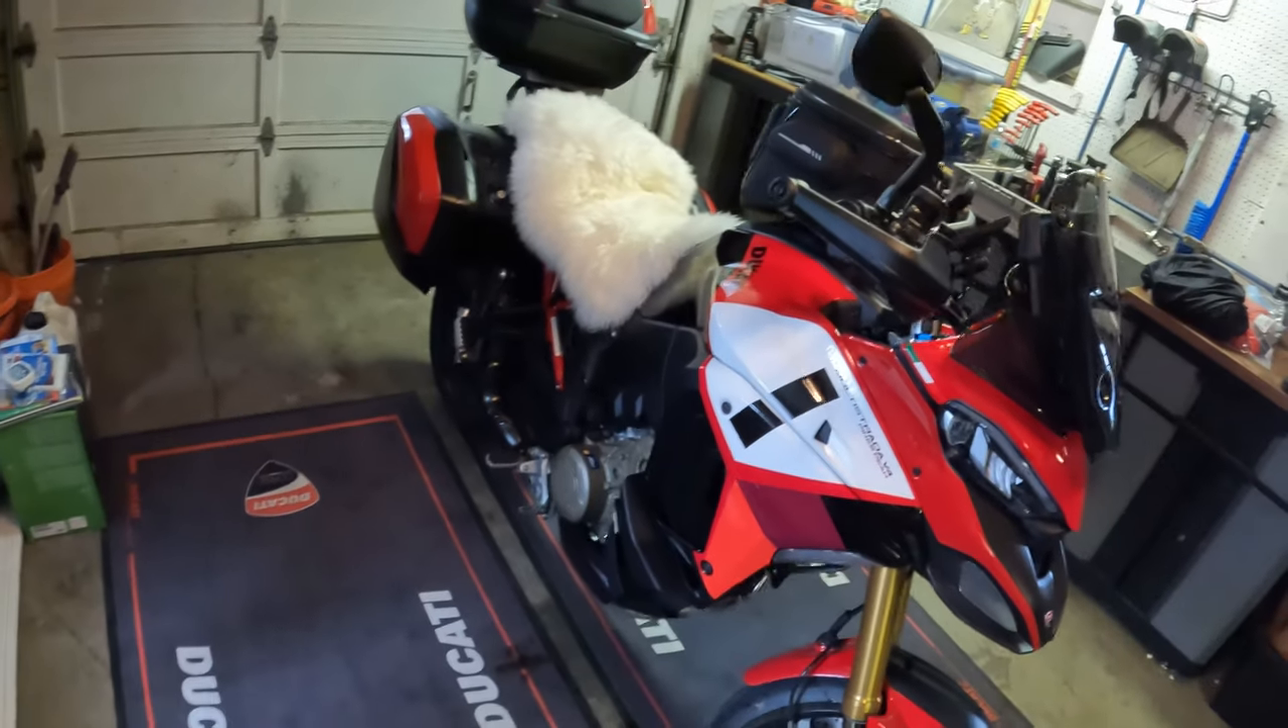So here's kind of the finished product here this is all set up with all the luggage.